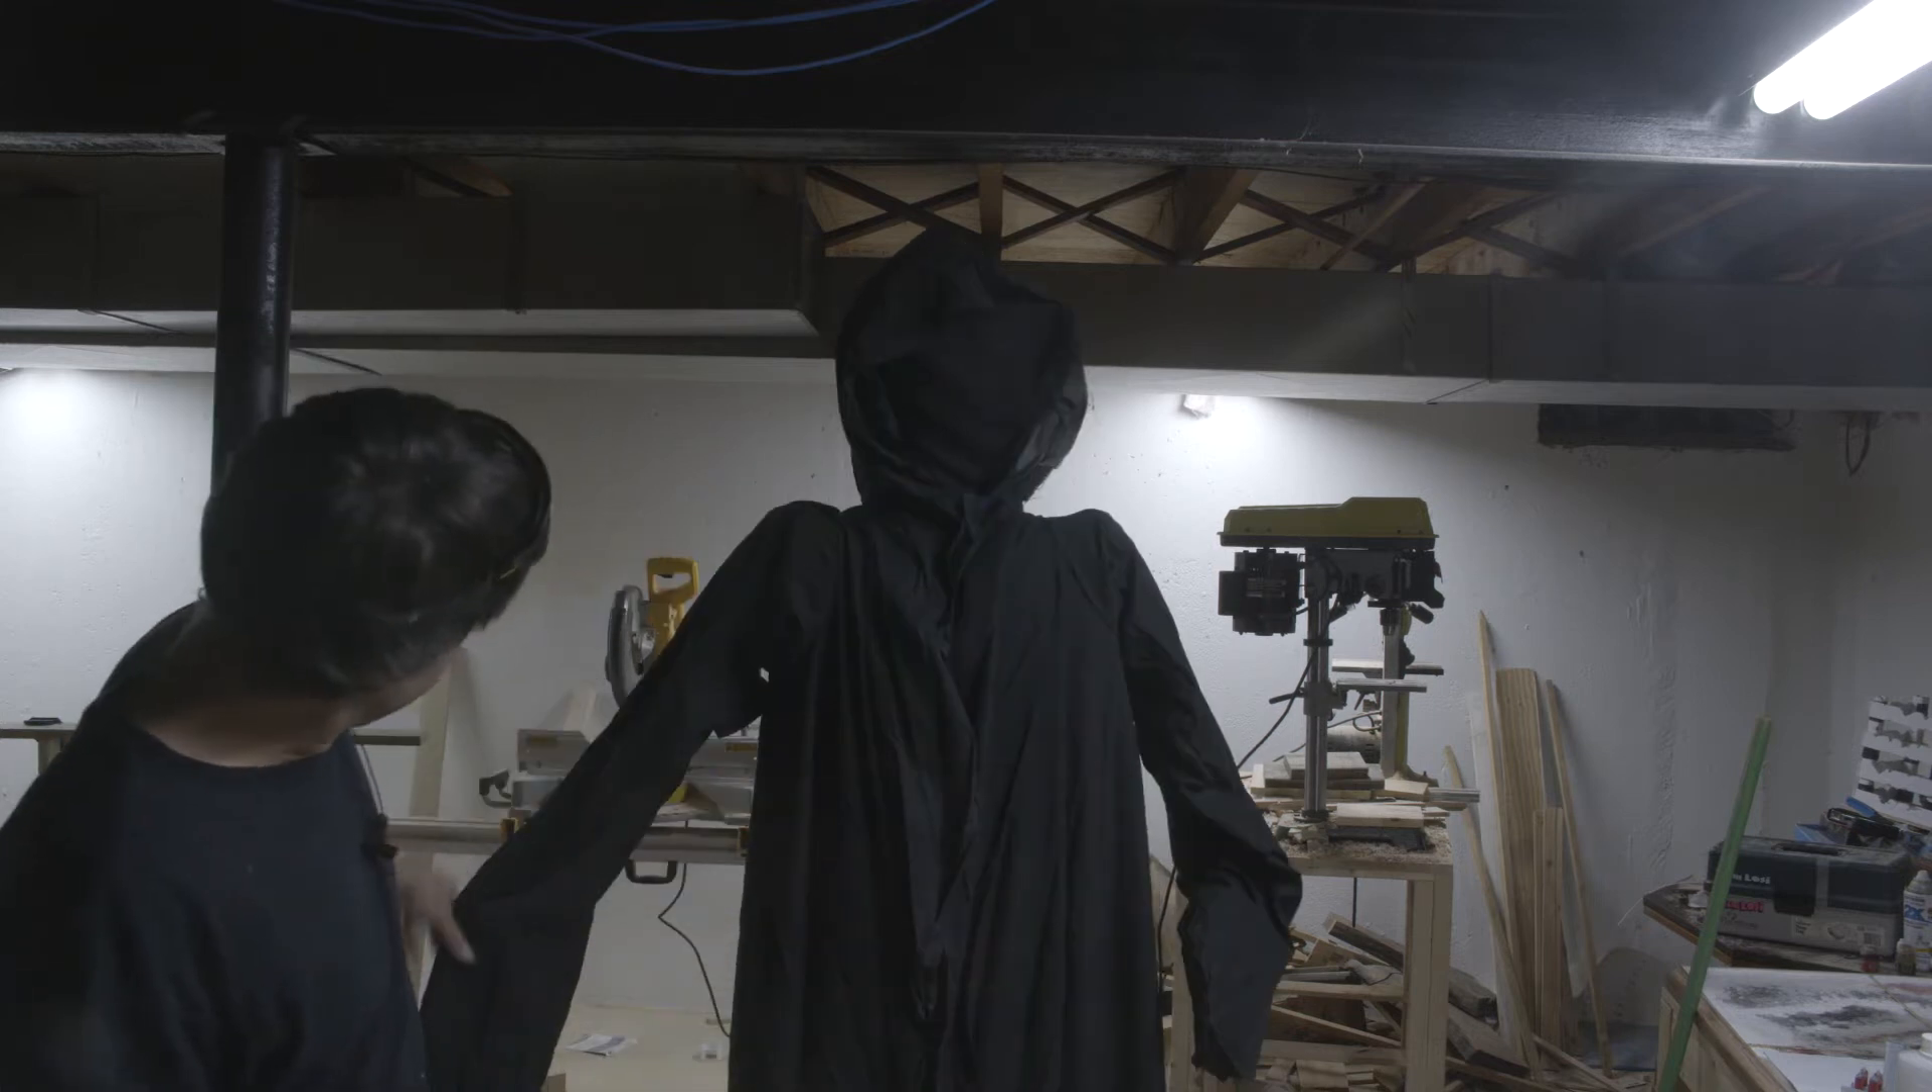All right, so the arms are in place.